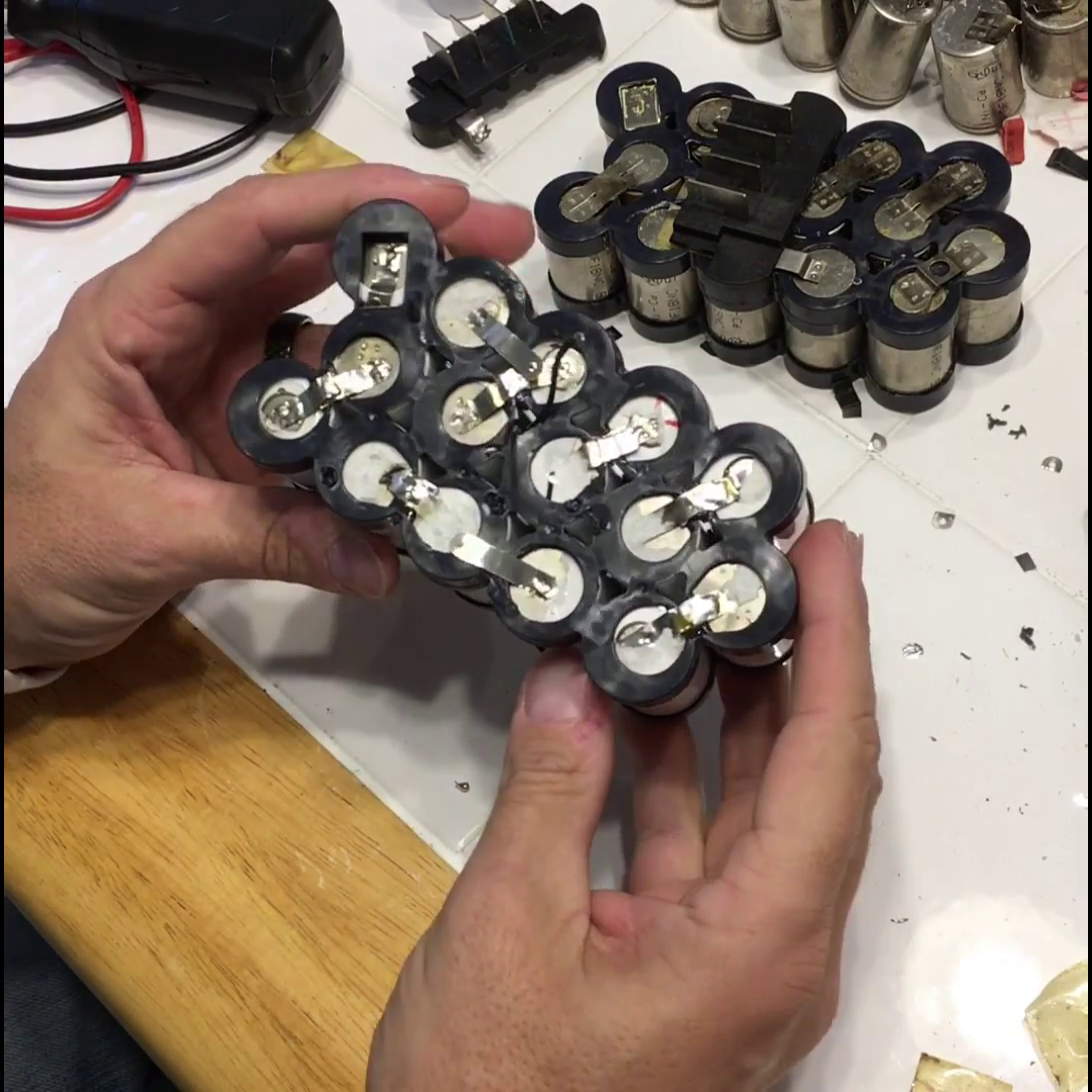So we have all of the tab soldered.